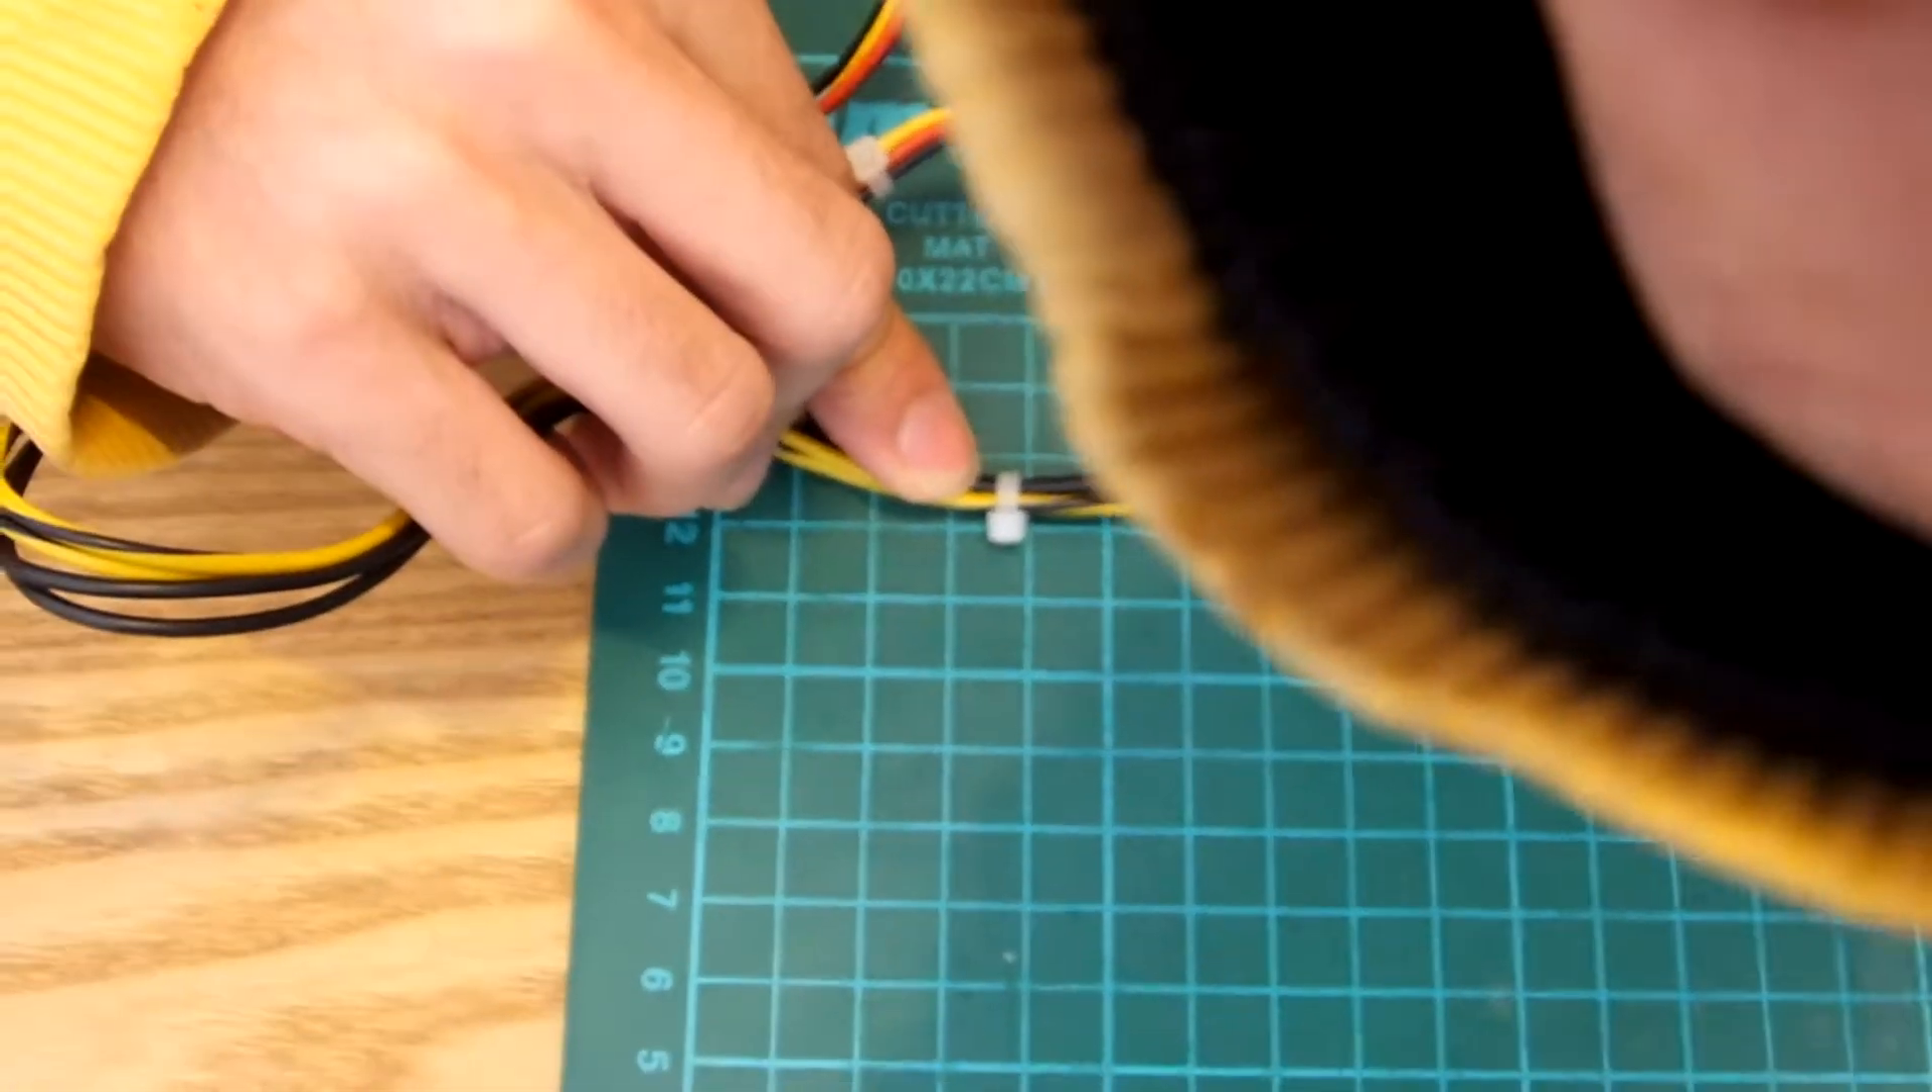Before fitting the sleeve, there are cable ties that need removing.